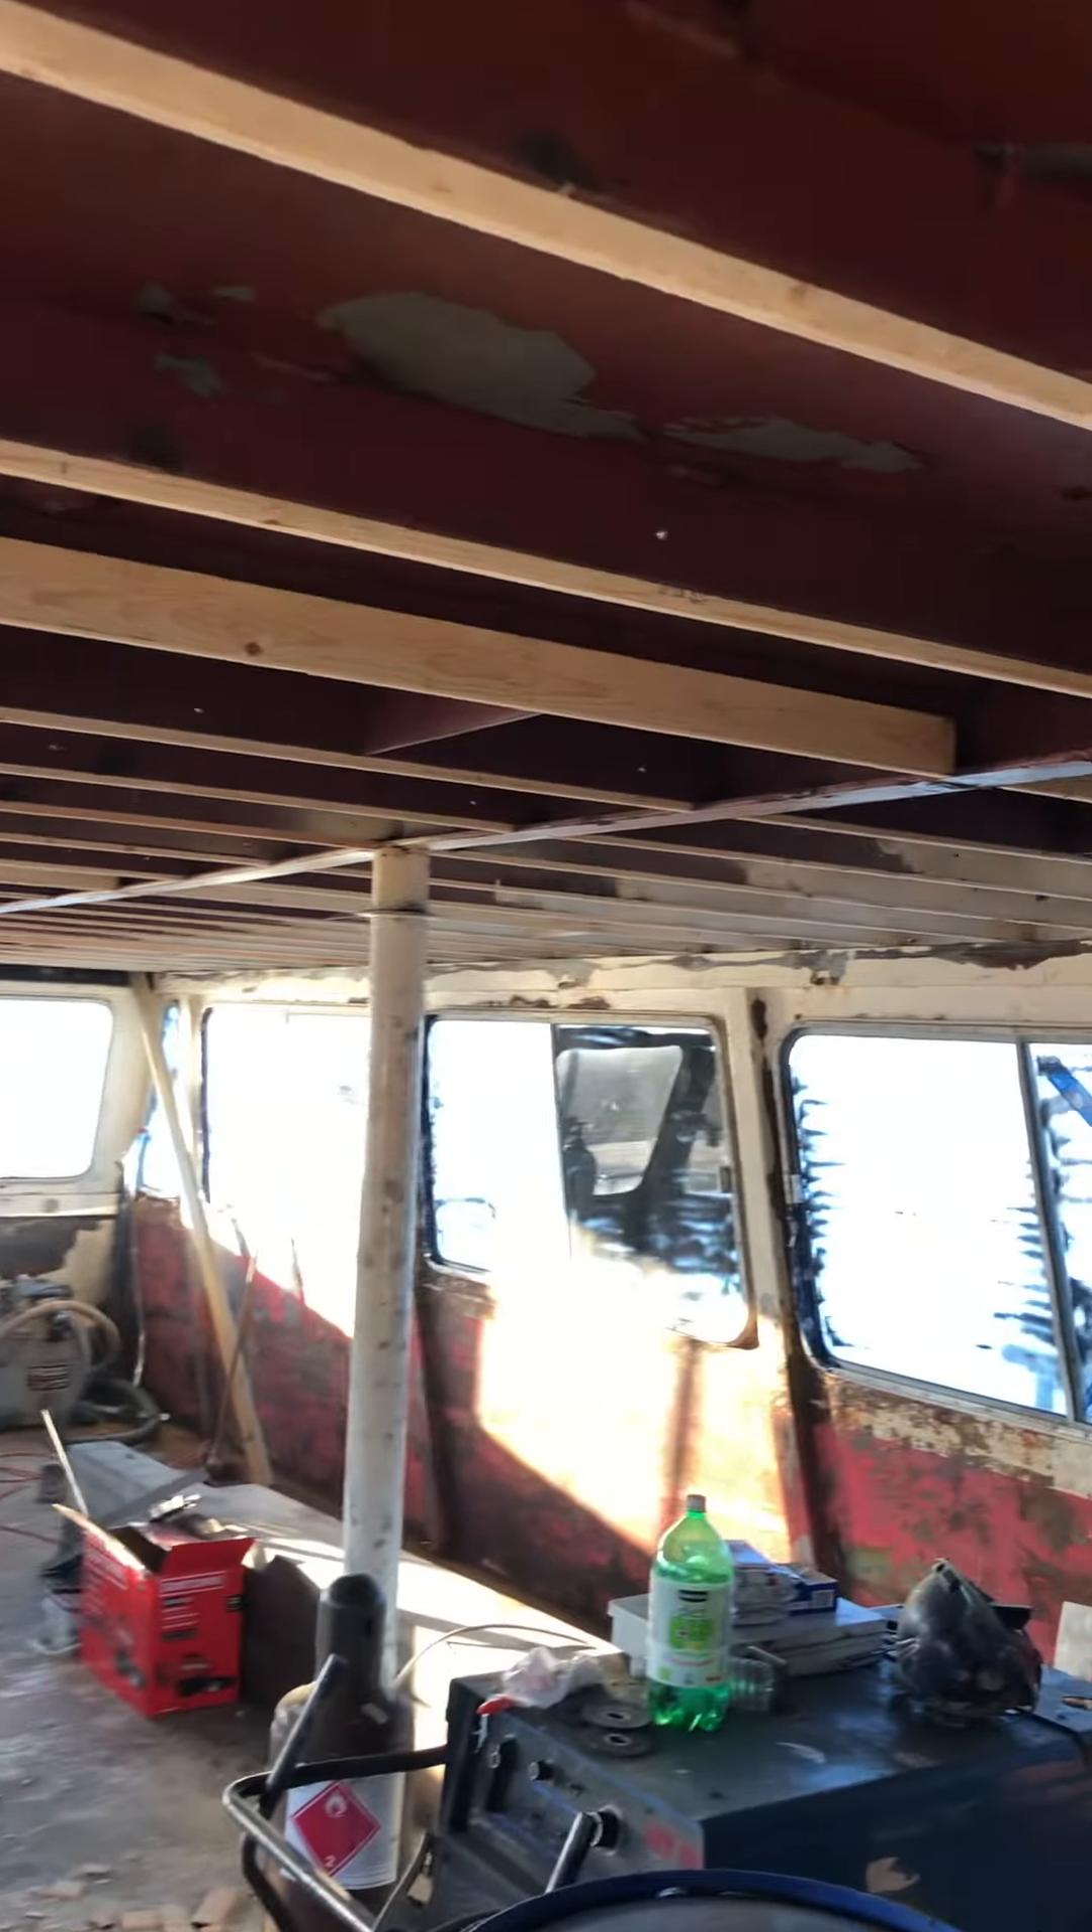So the wood and C beams C beams are out and all the wood ribs are all installed so got that finished this week.